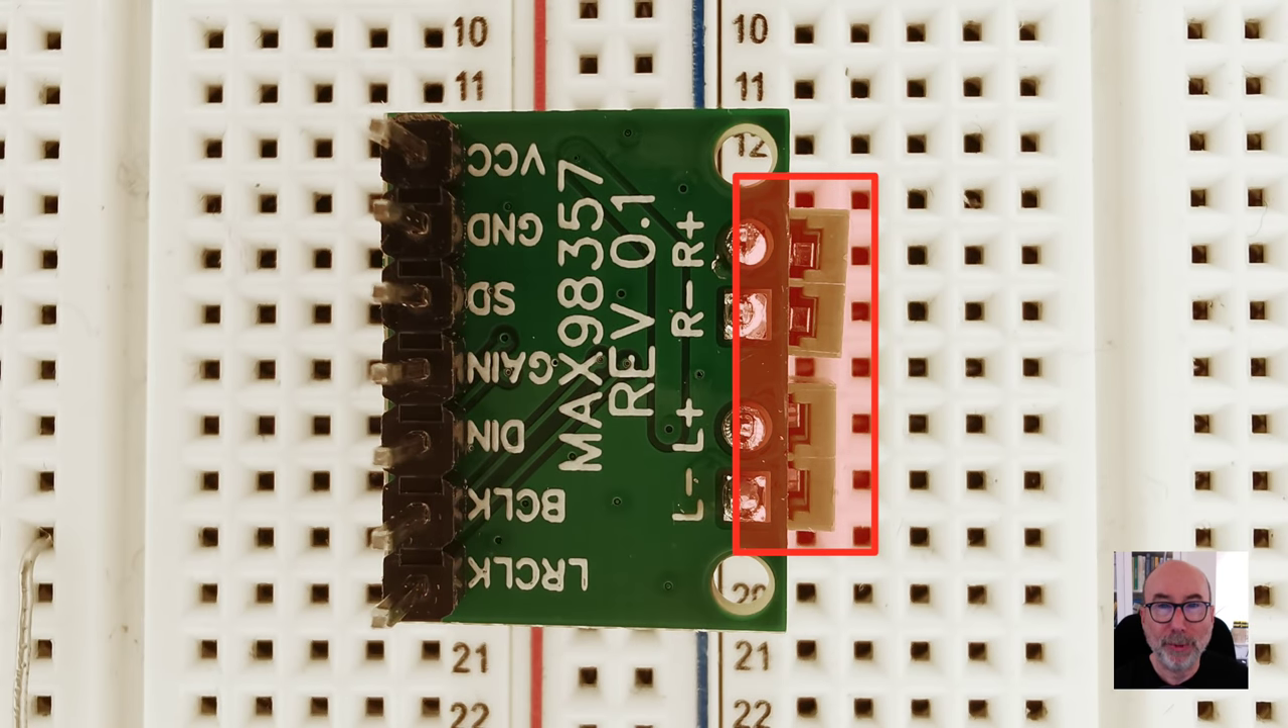And the screw terminals are hanging off the edge of the board.